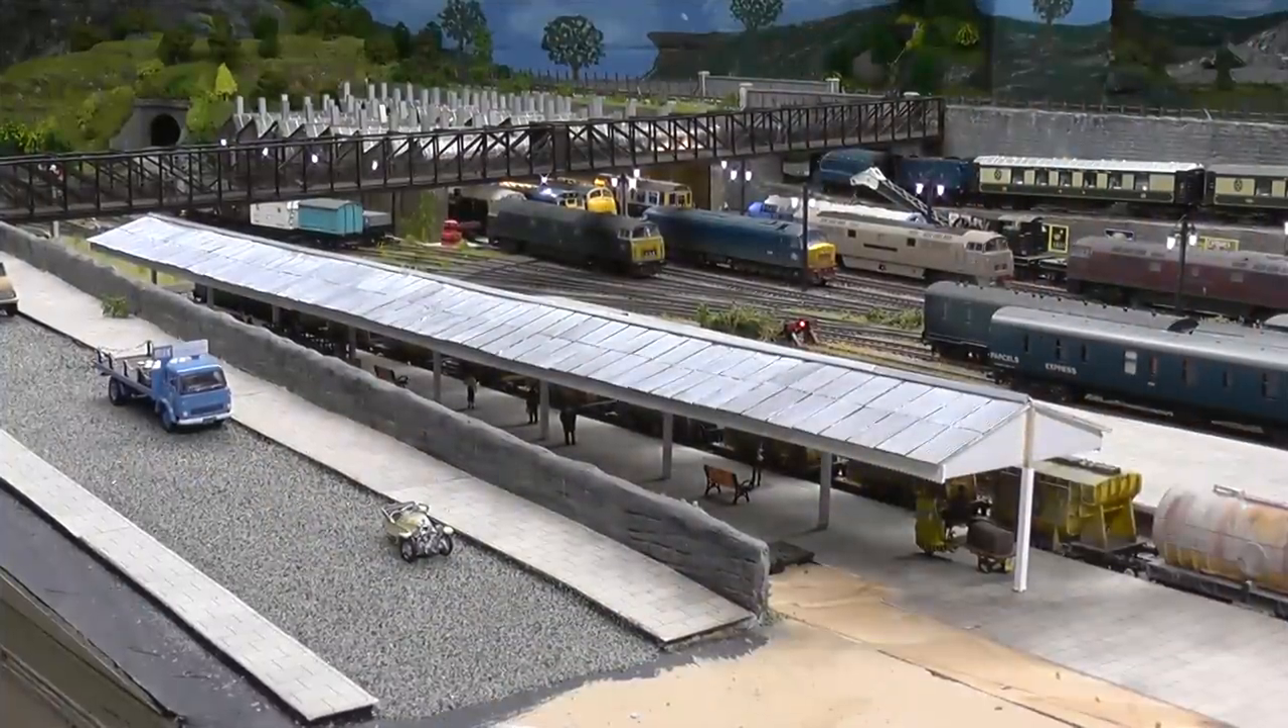There's the, uh, canopy in place.